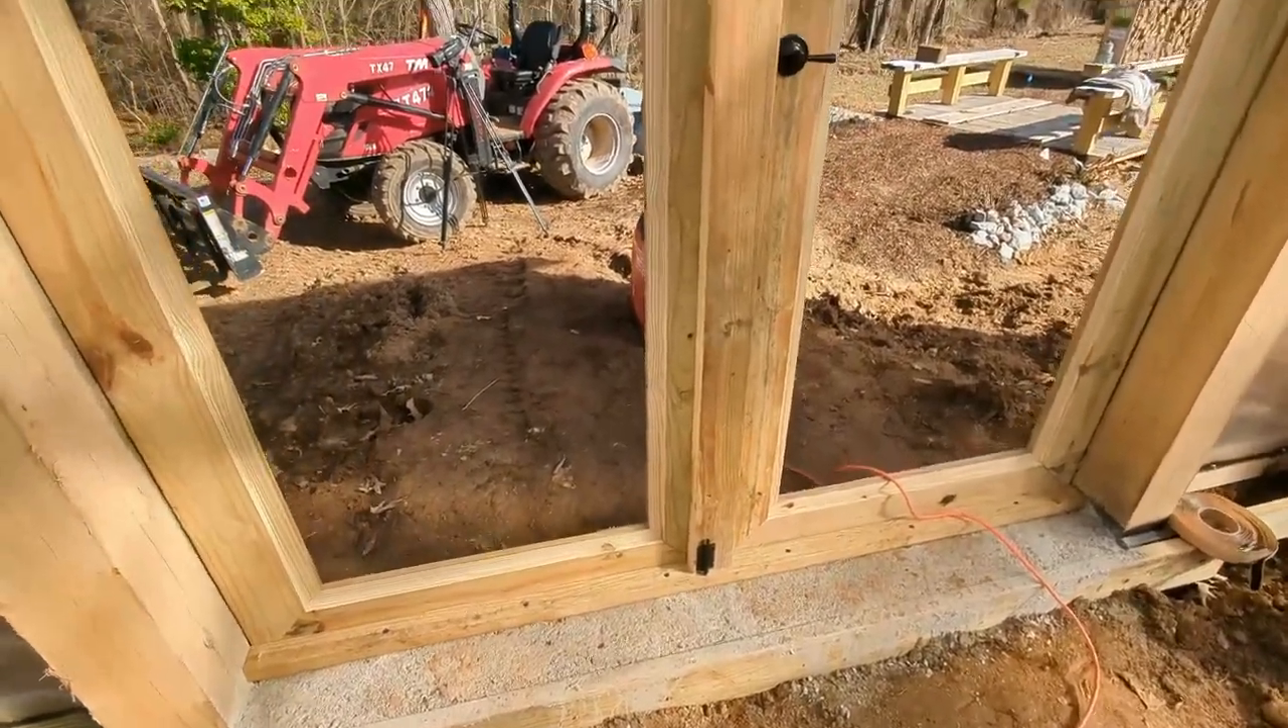We've got most of this door up. We've still obviously got to put the panels in.